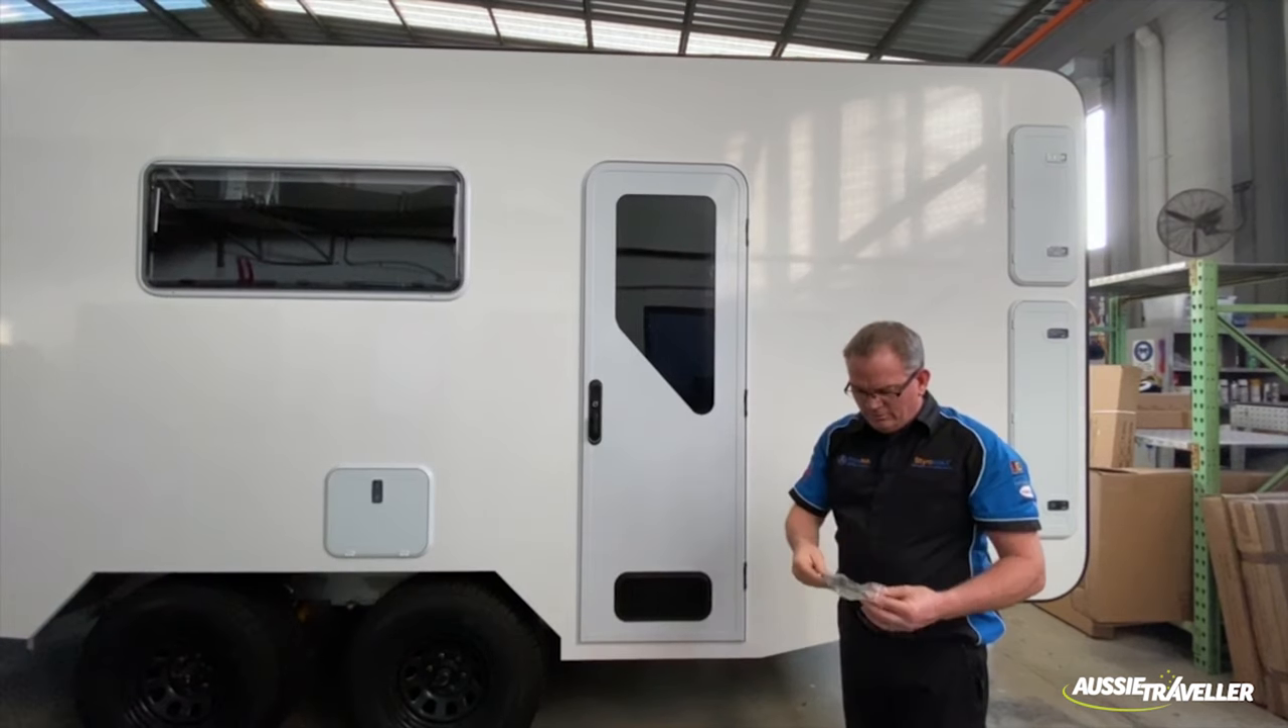We're all assembled. And there you have it. Quite an attractive looking door.